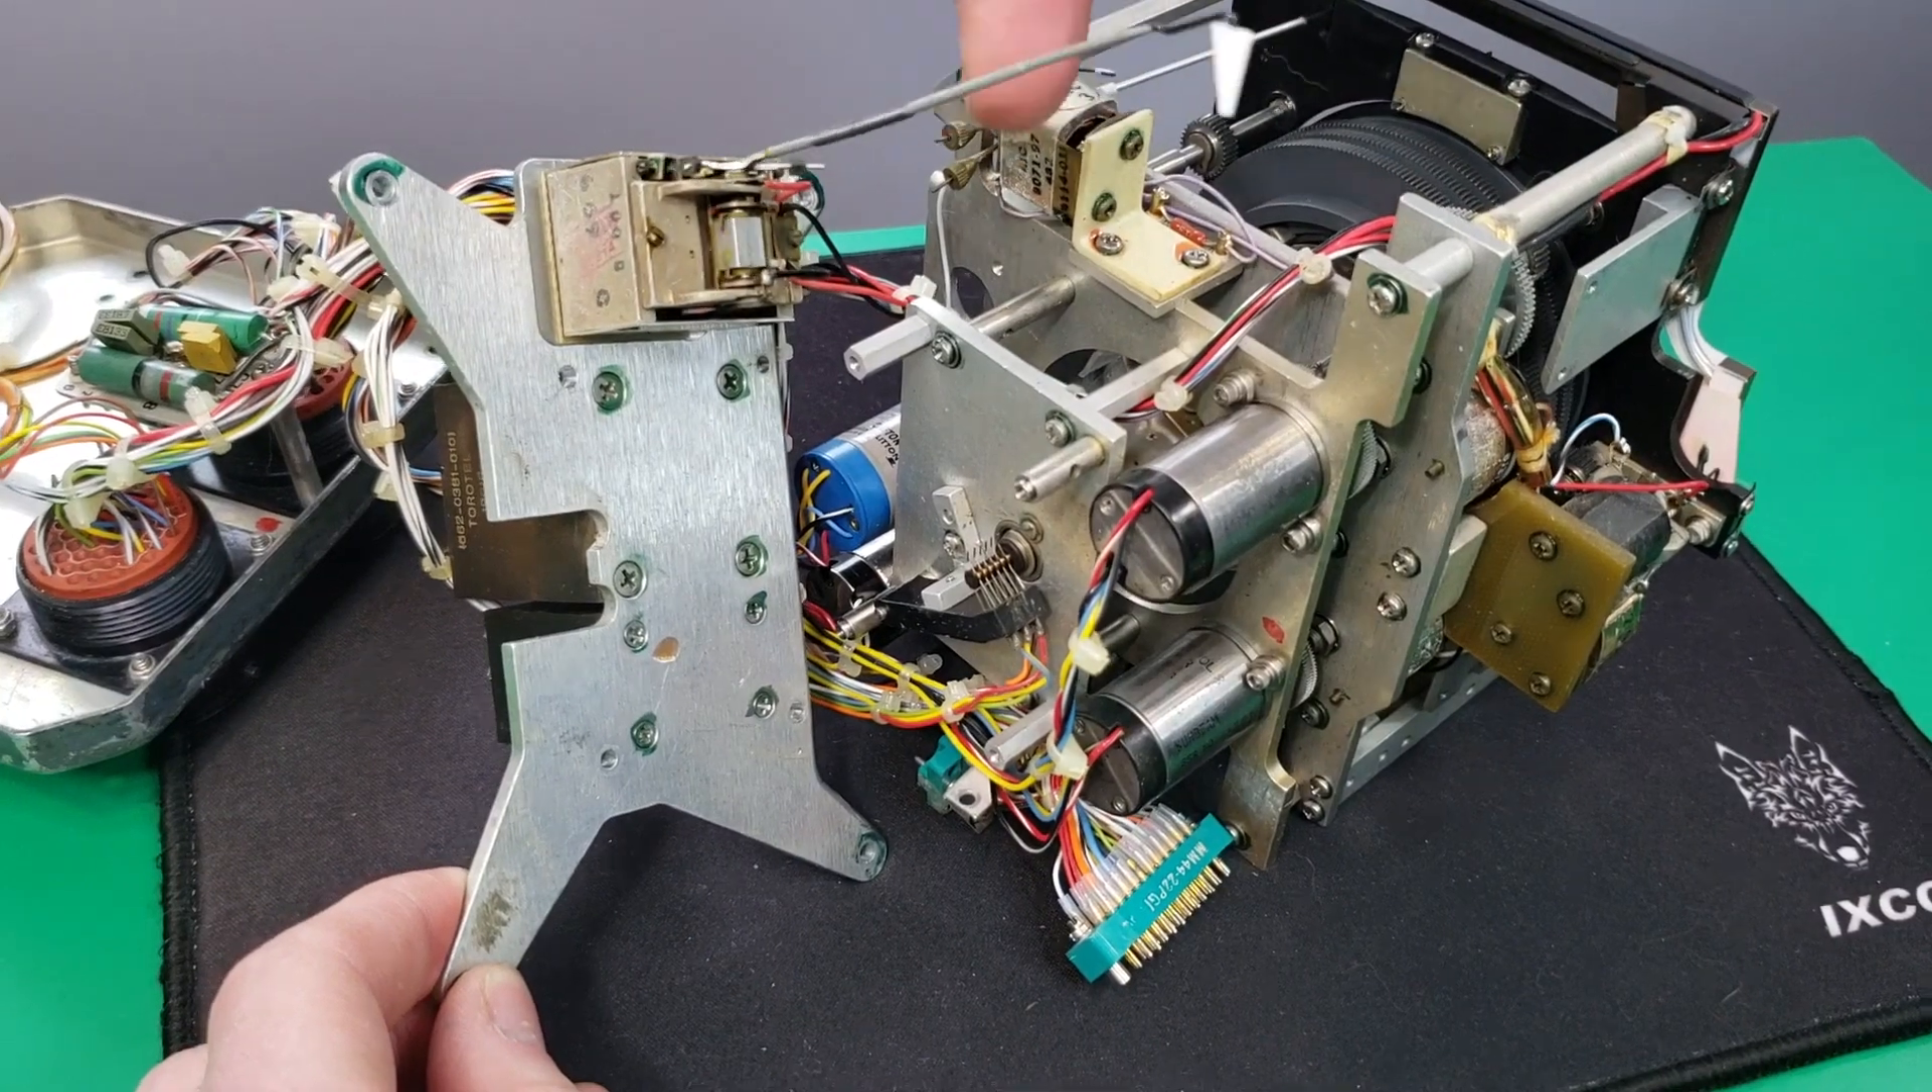Alright so we've got this metal plate here removed.